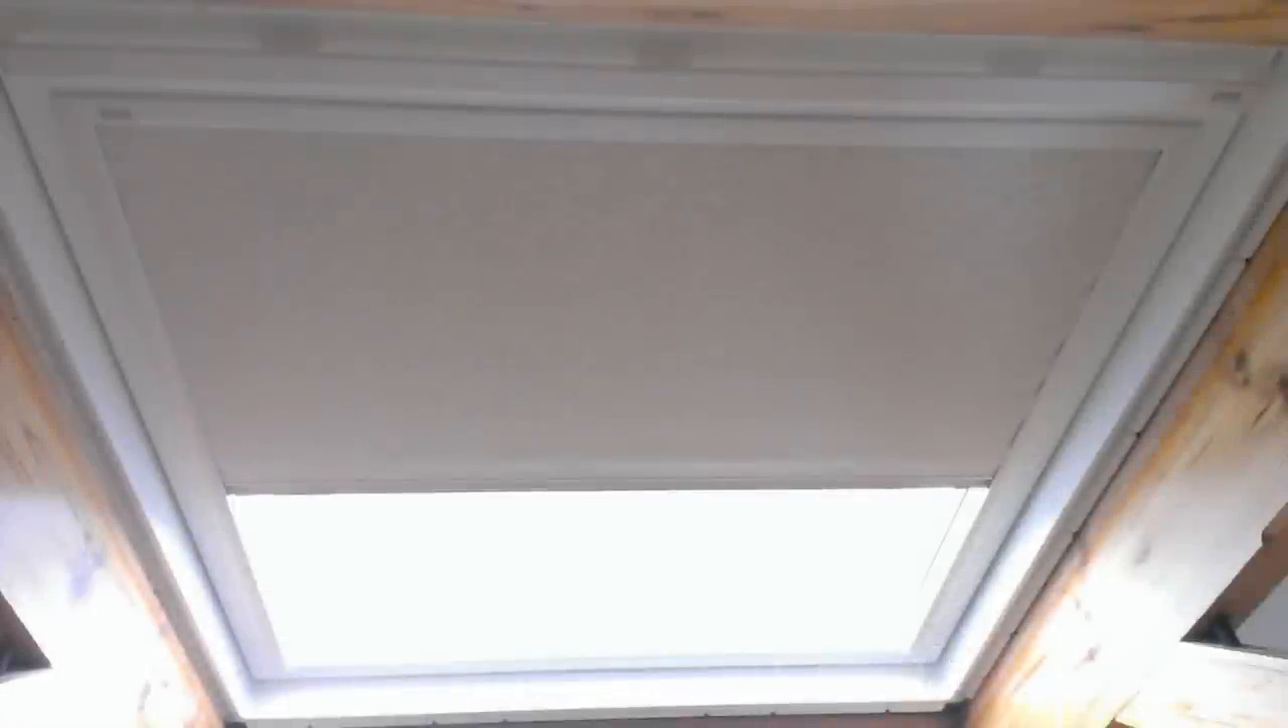Your new Velux blind is now complete.